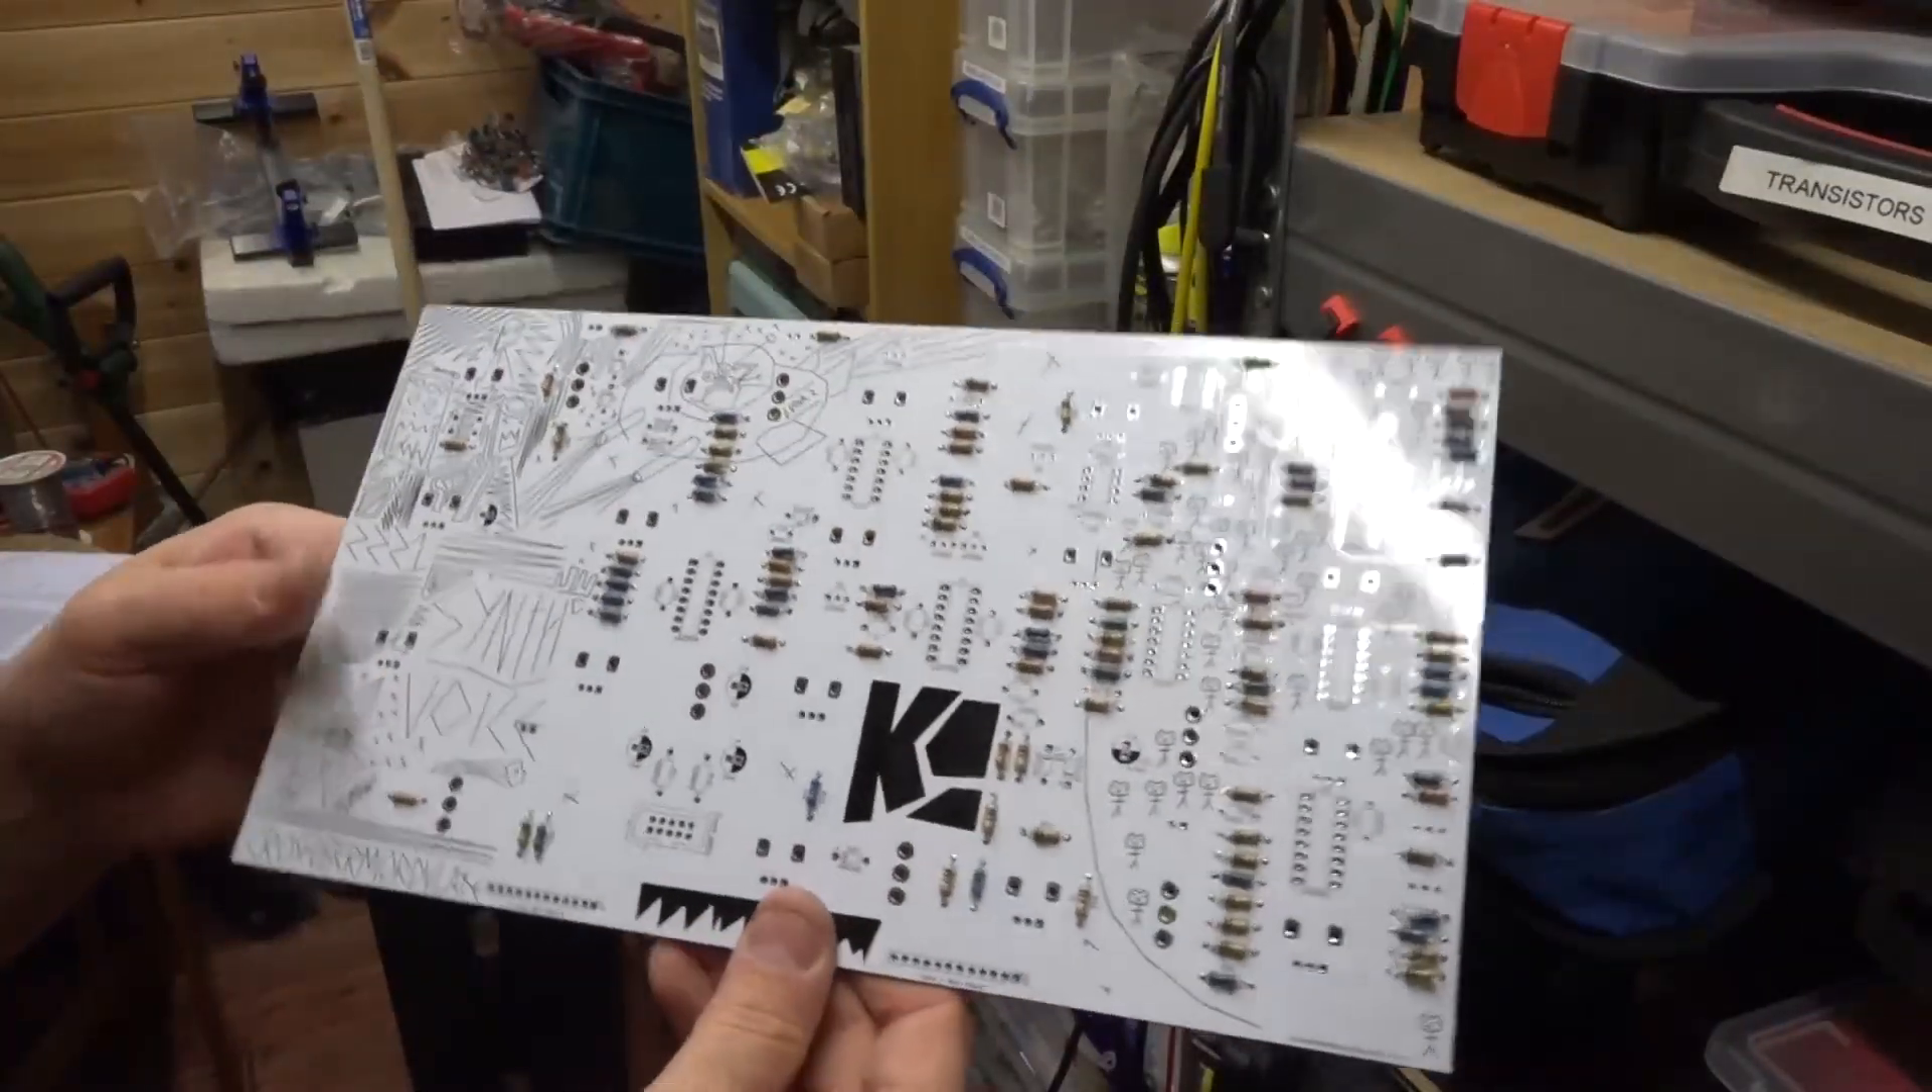Well as ever with these things it sometimes takes longer than you think but all the resistors are in there now and there was a lot of them.